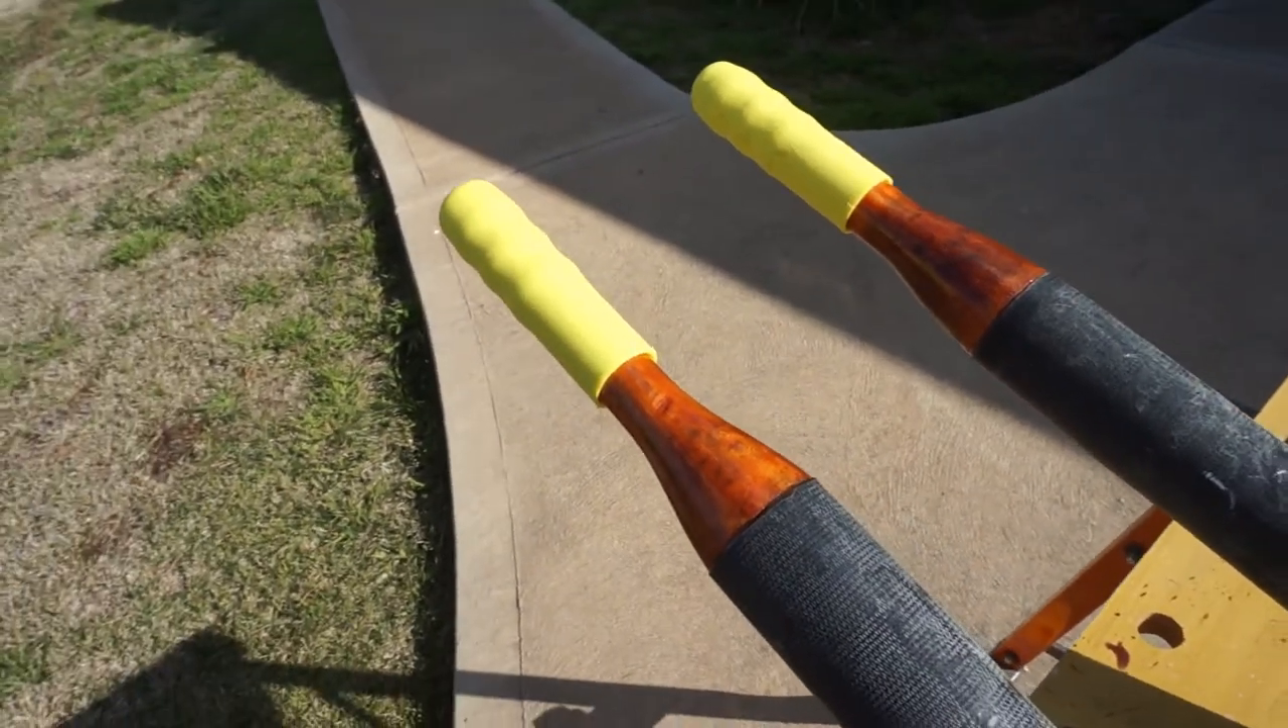With the oars now i've given the handles a nice varnish i did three coats and i put two nice new hand grips on so it's looking a lot better now.